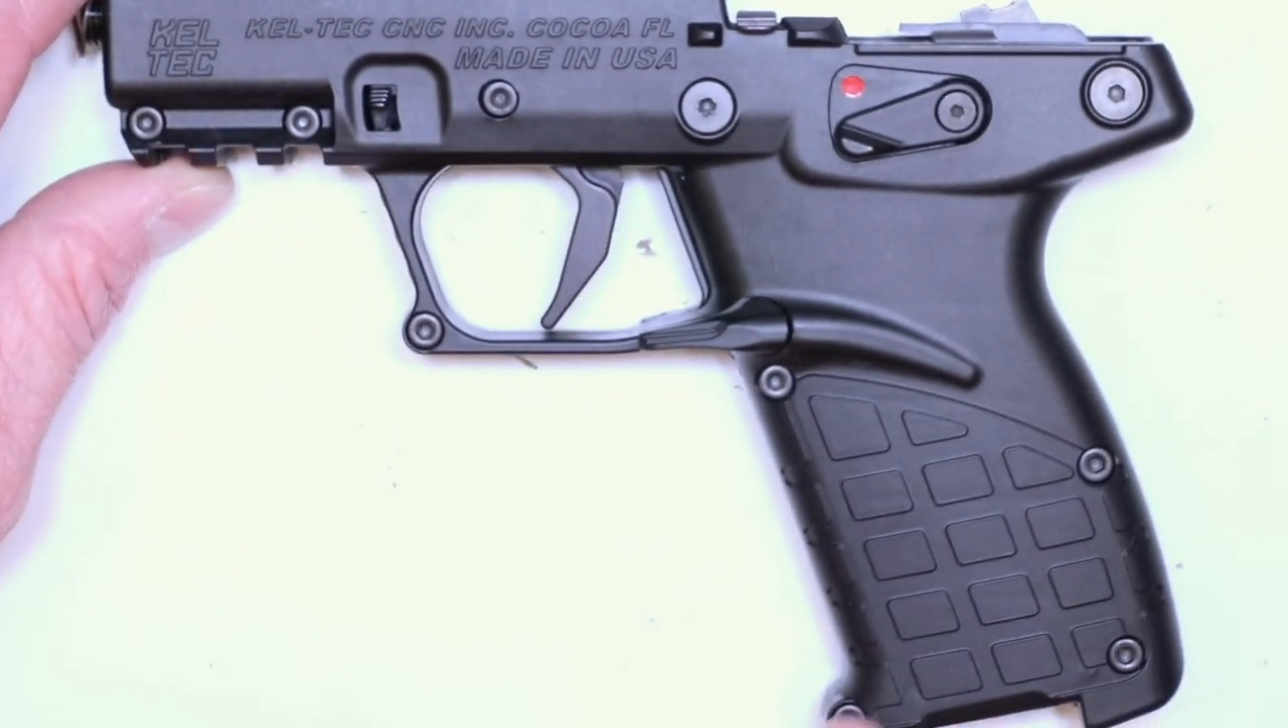So we got all eight of these screws back in on the grip side.